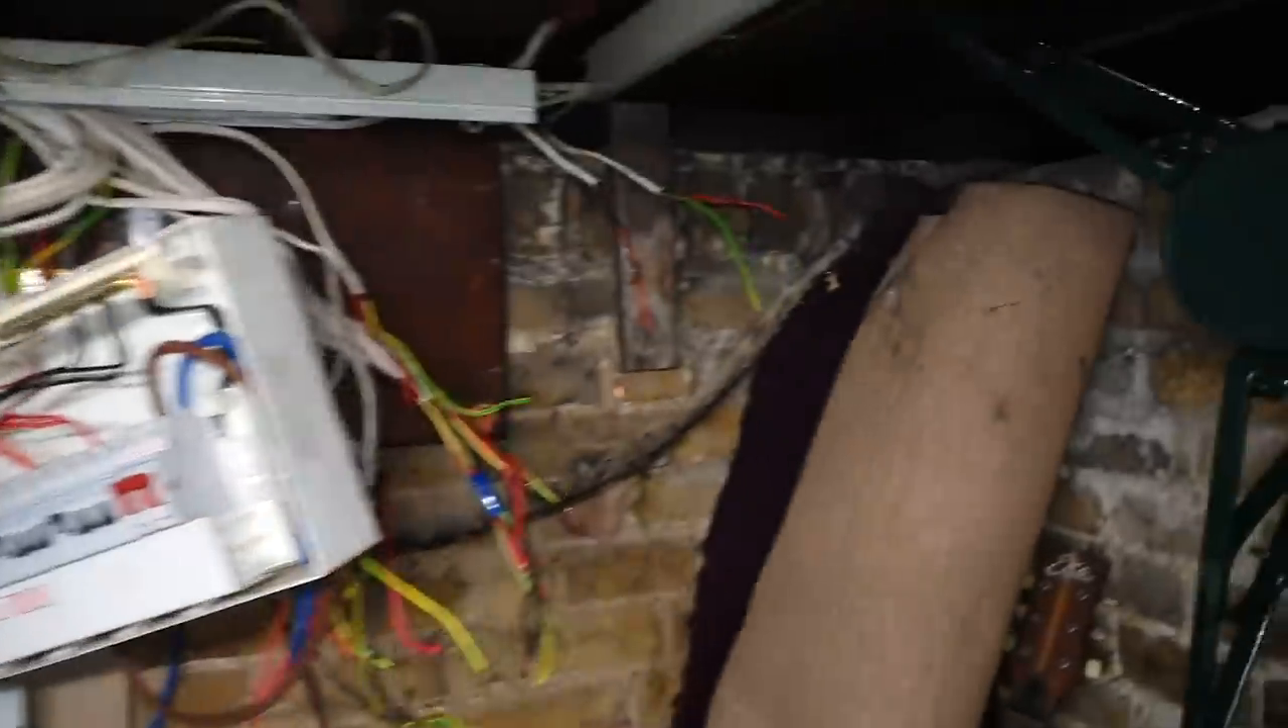And there you can see the fuse board just hanging there, just, just for a little while until I can get things sorted.